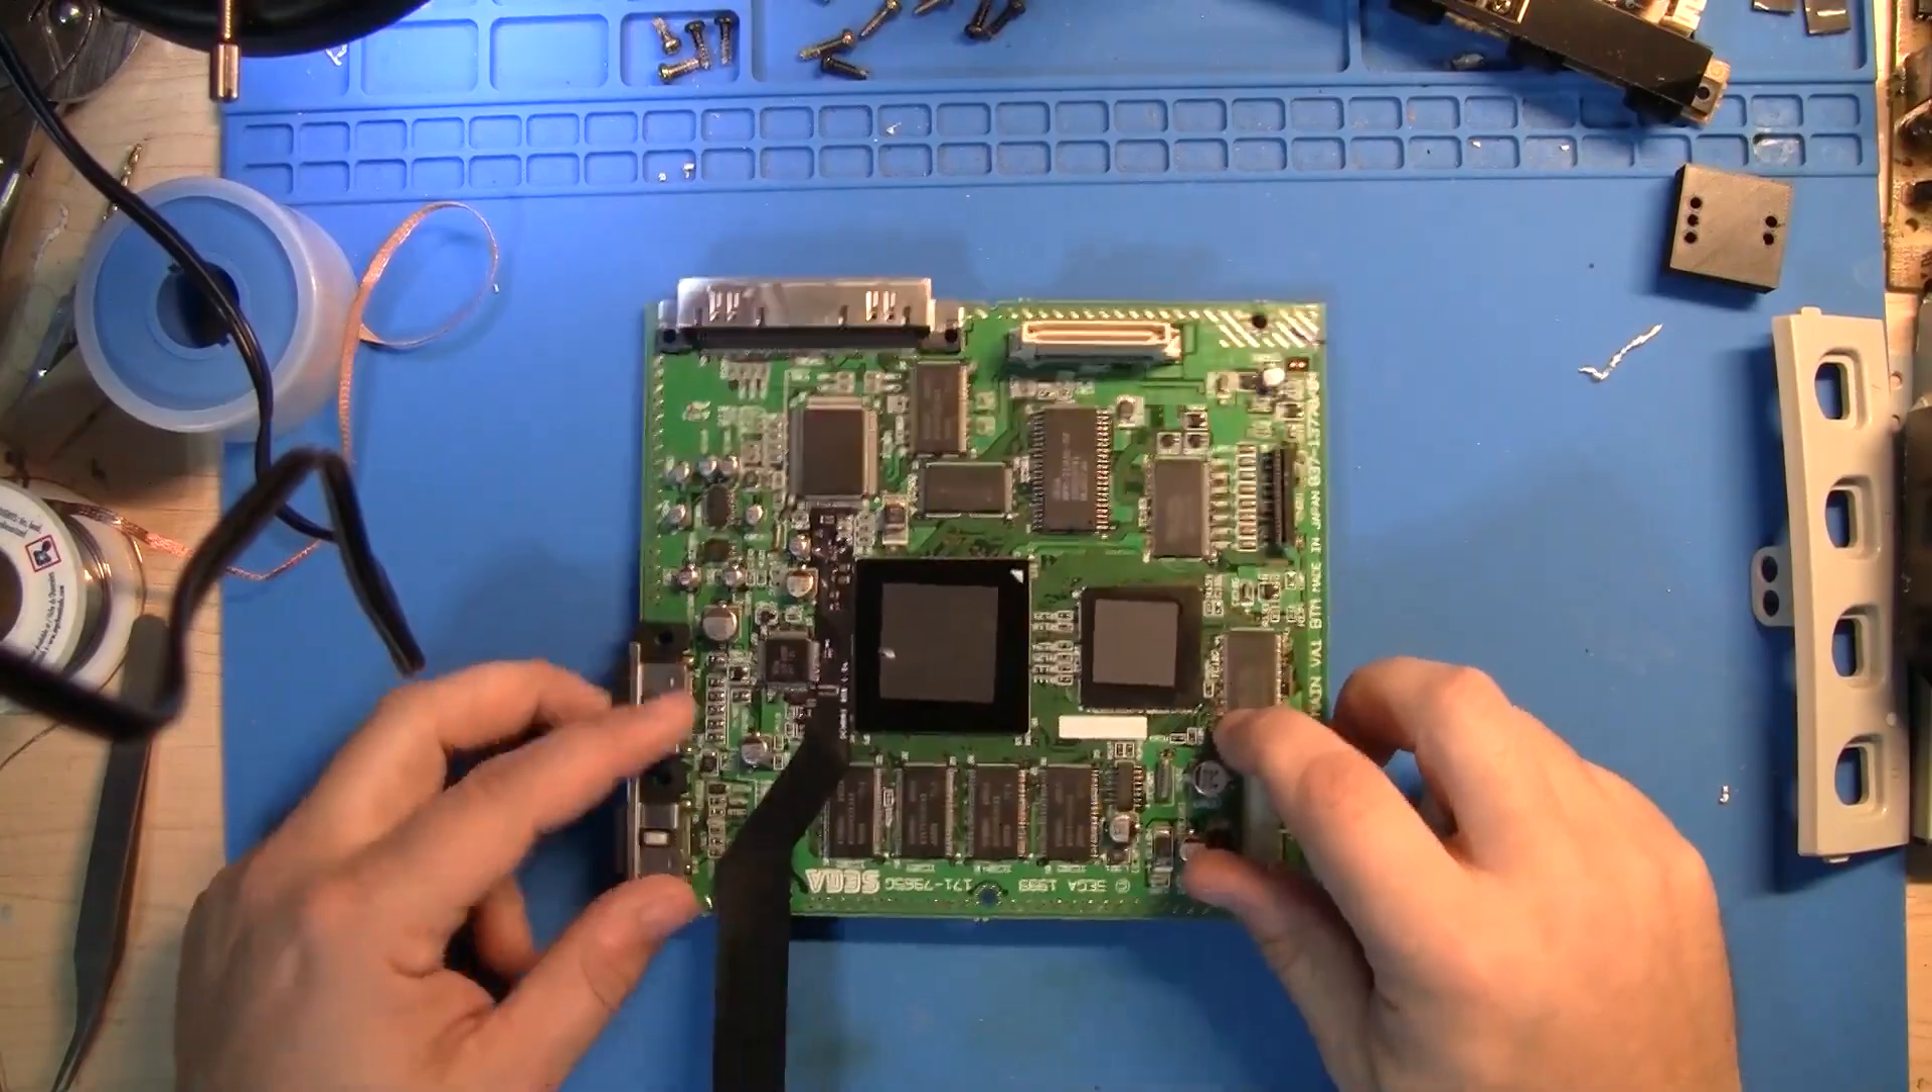So we've got the flex cable on.